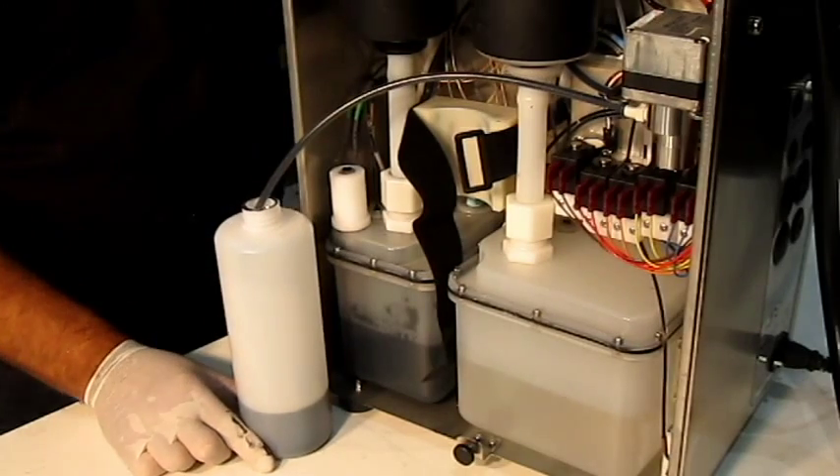Okay, so we have our quarter inch tube connected, we have our waste container, and we can control how fast or how slow we're filling up here based on what pump speed we set it at.